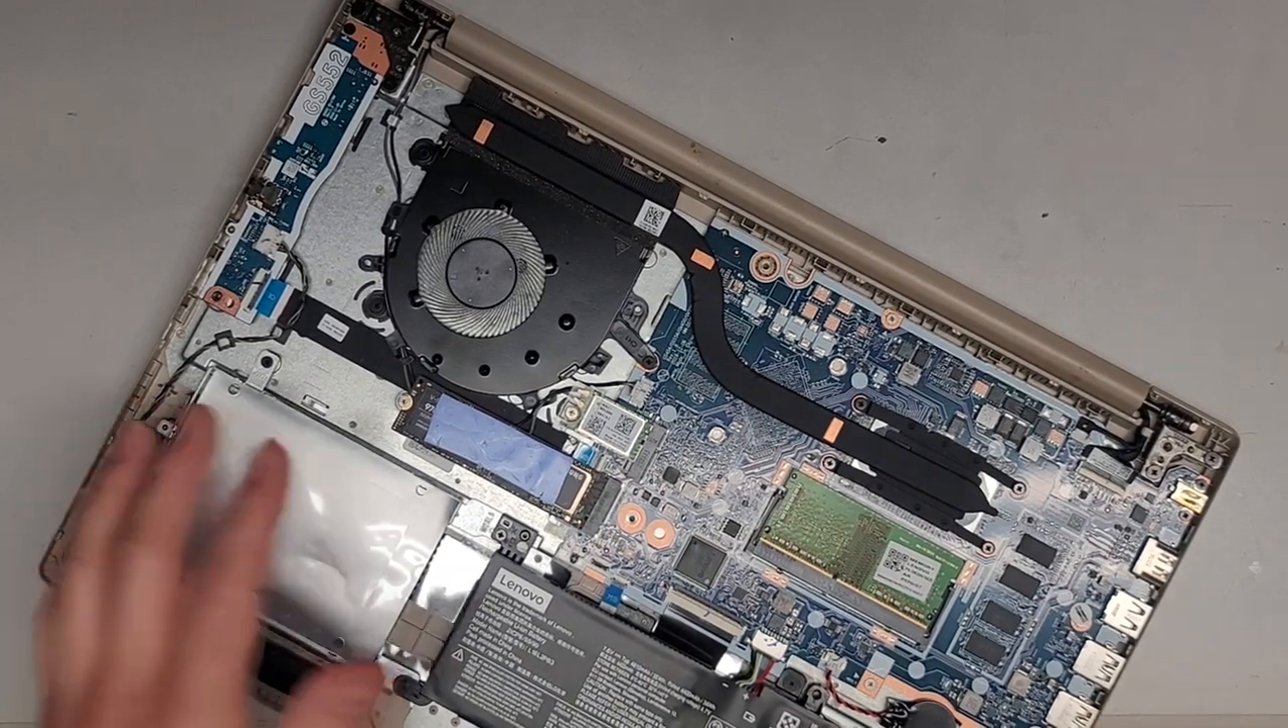Here we go, we got the bottom cover off.